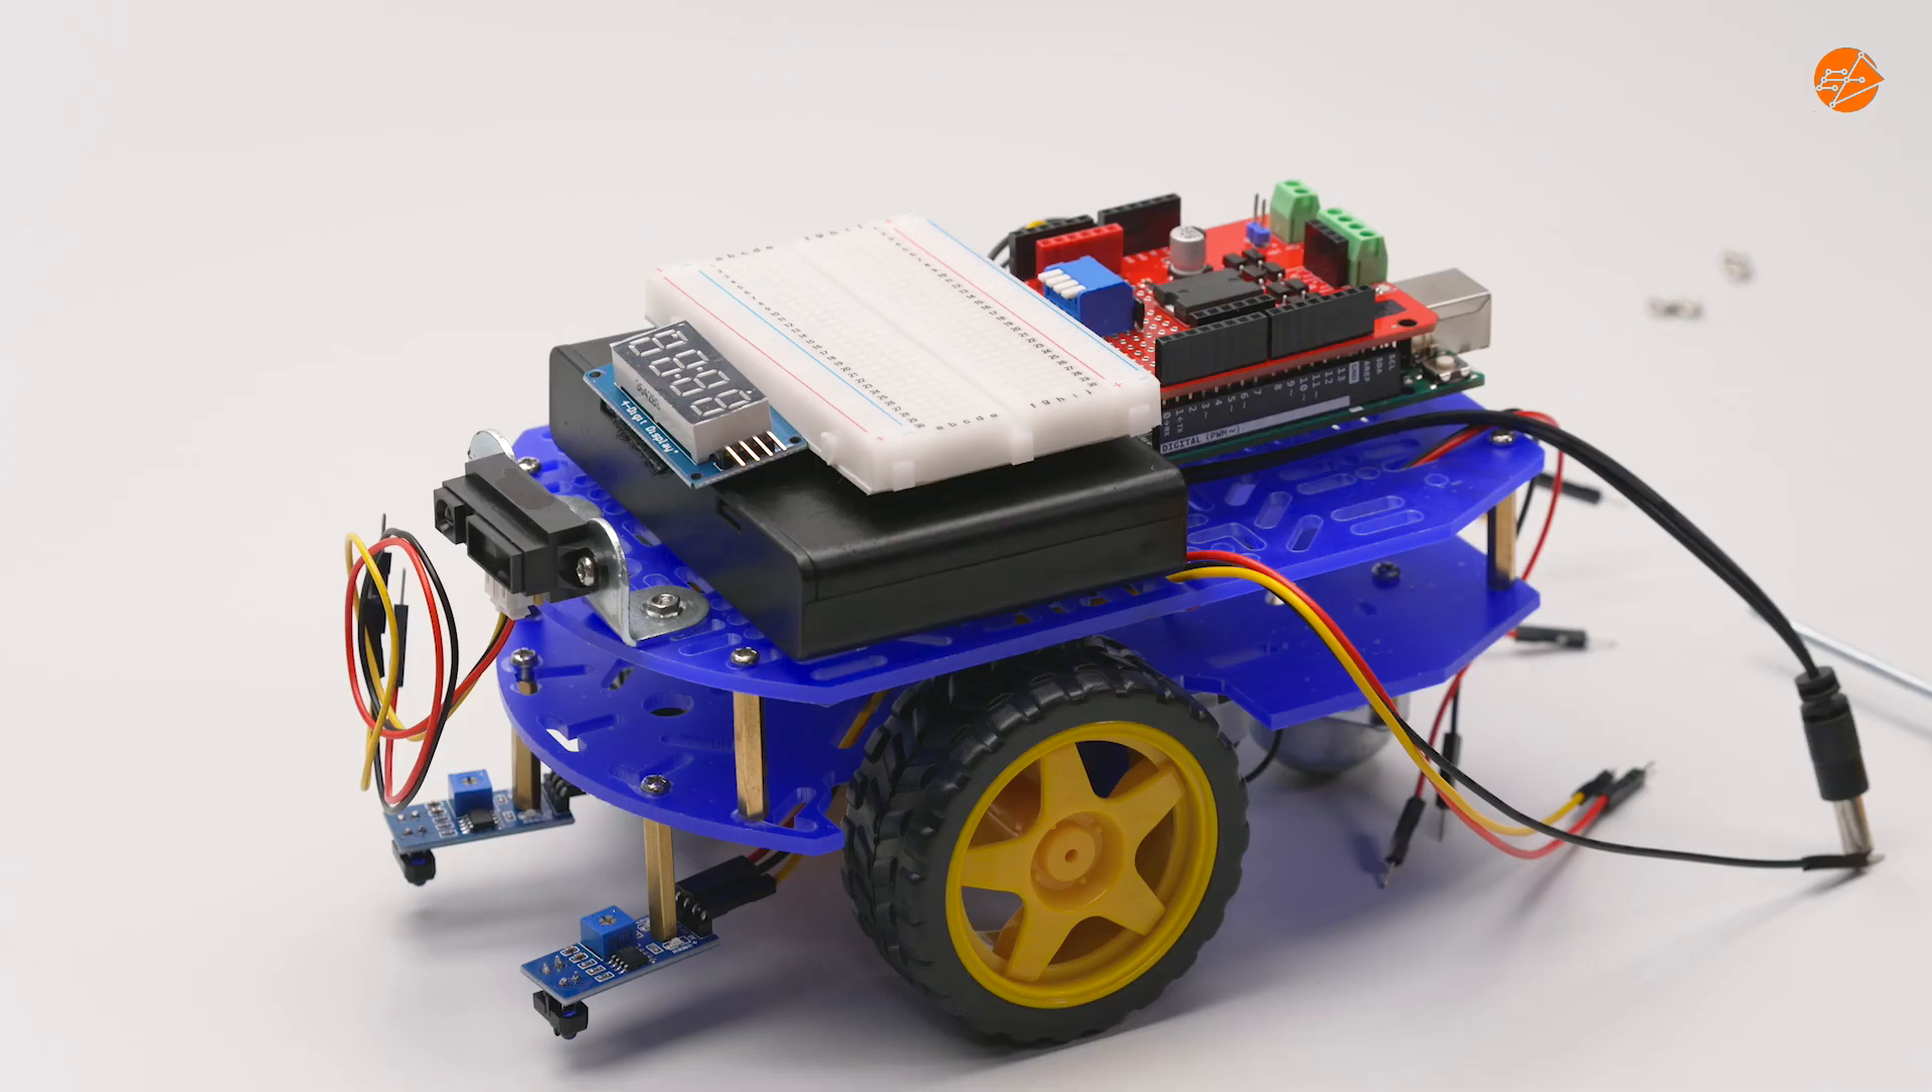The upper chassis assembly is now complete.